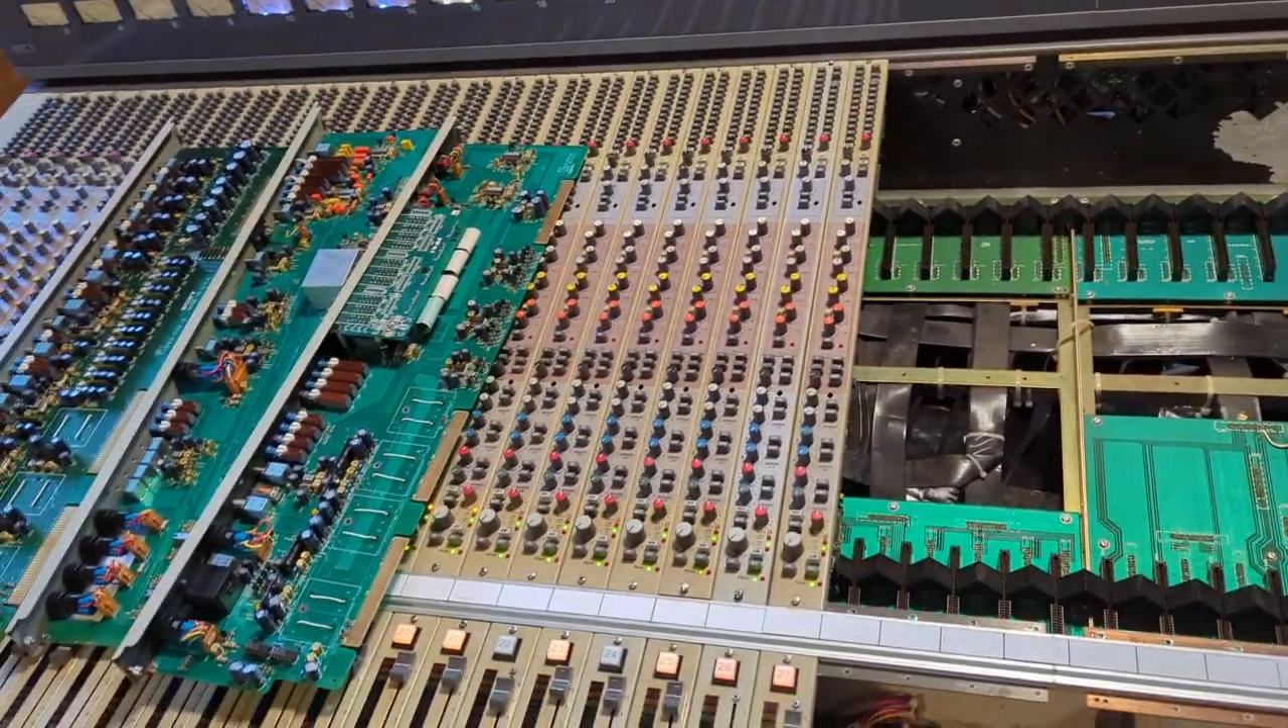So i've taken out quite a few of the modules.